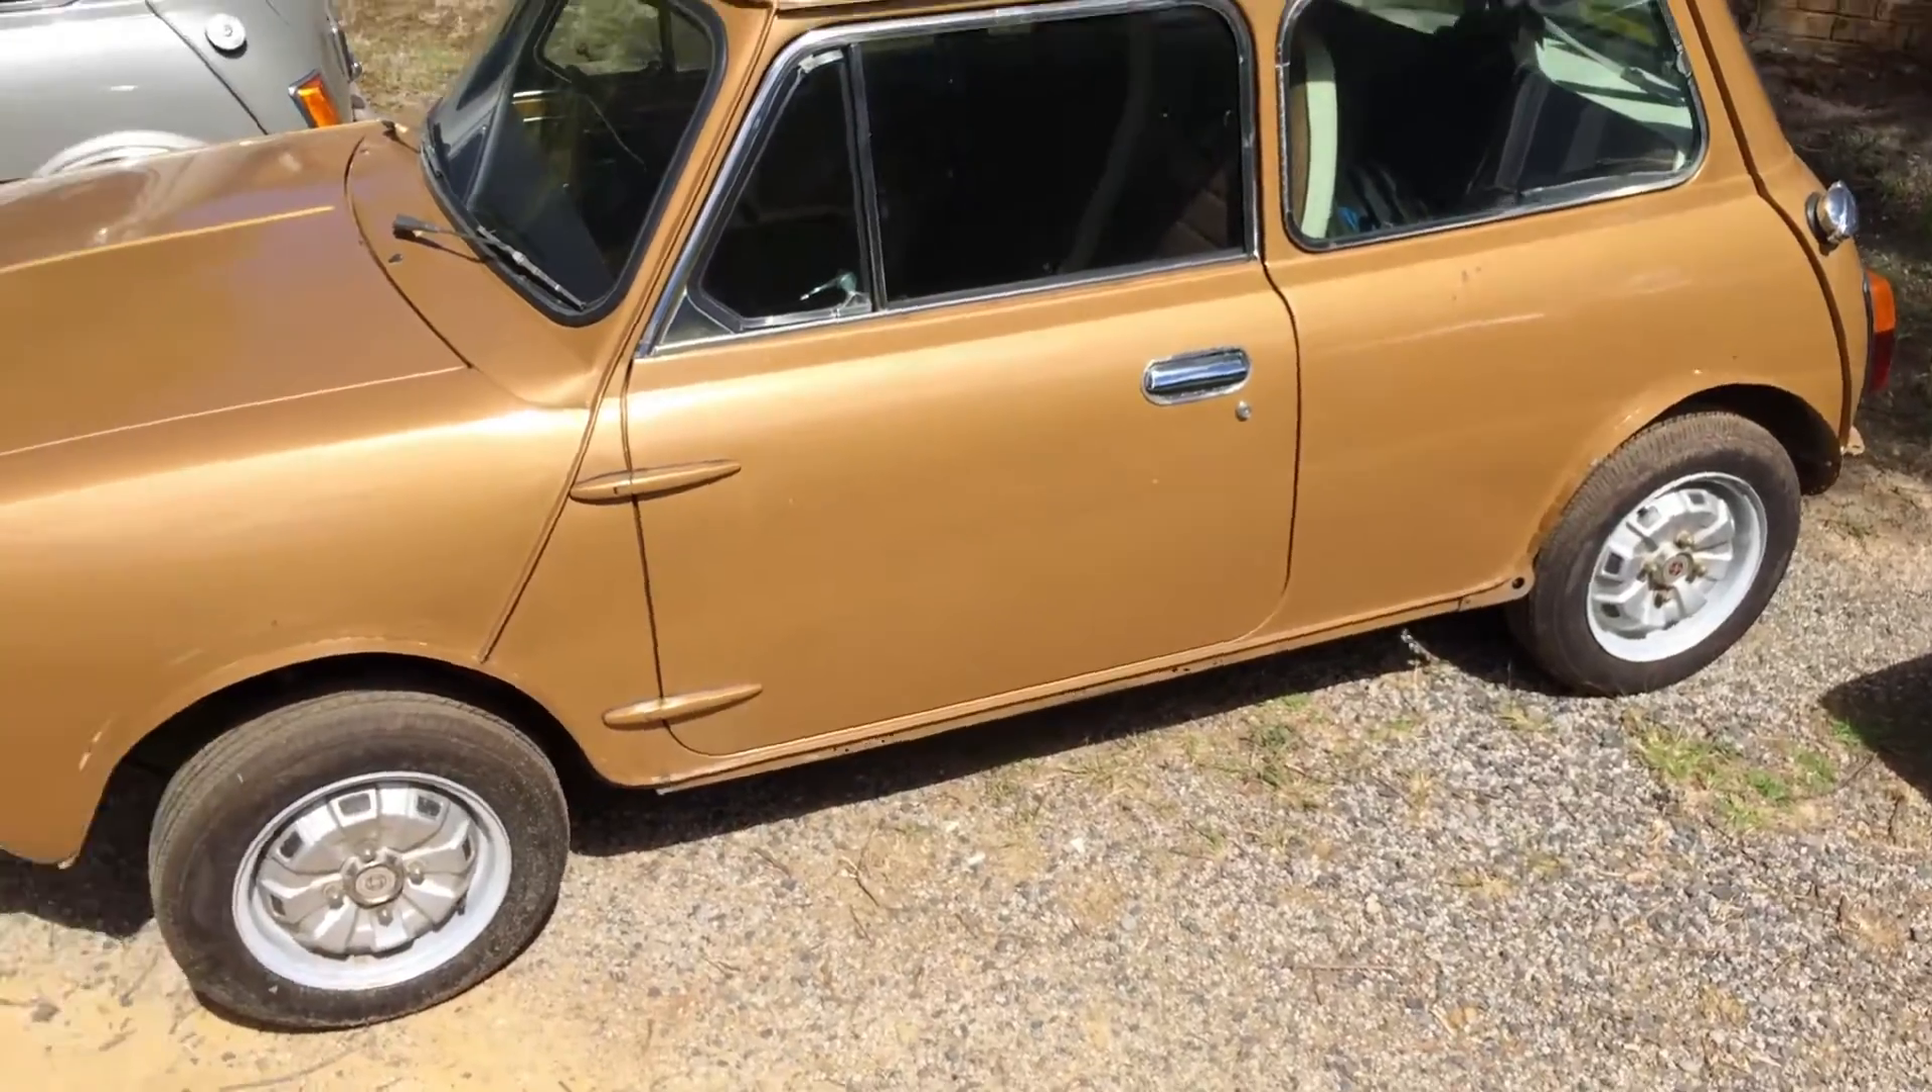Now not applied to the gold car yet is the side stripes.